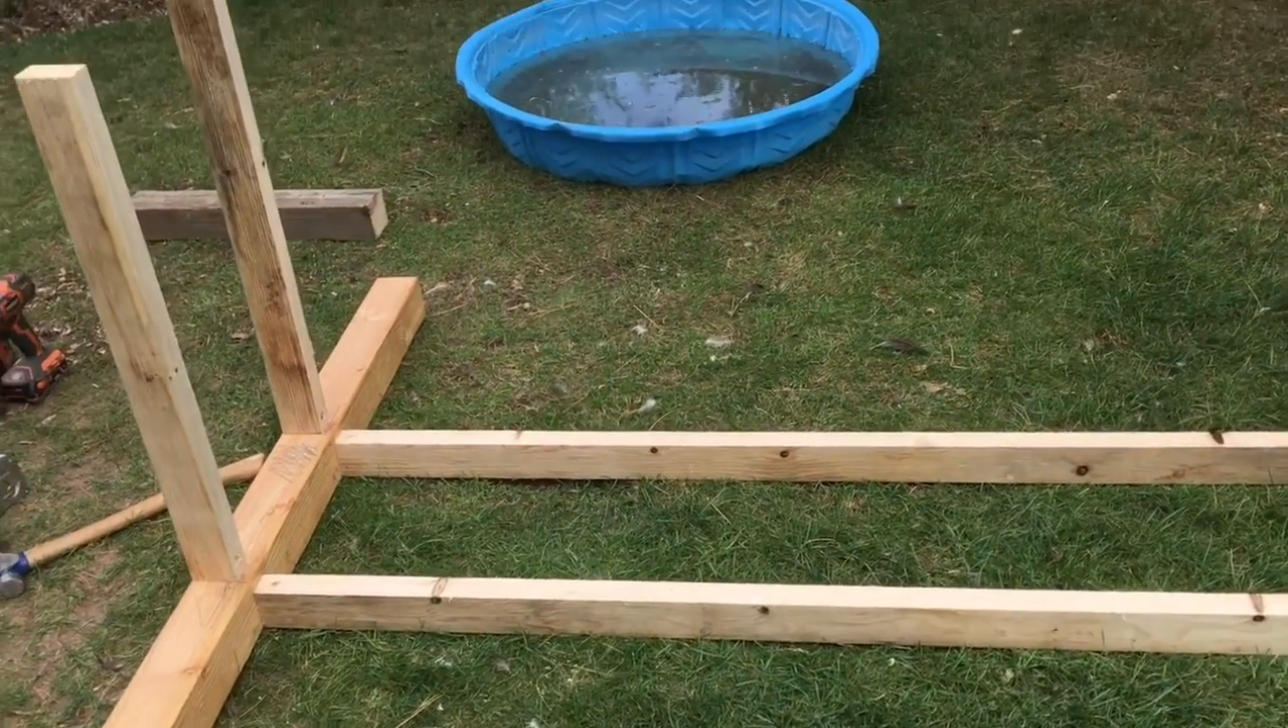After we've ripped all those two by sixes in half we built the part of the frame and we just have to put the rest of the side on.